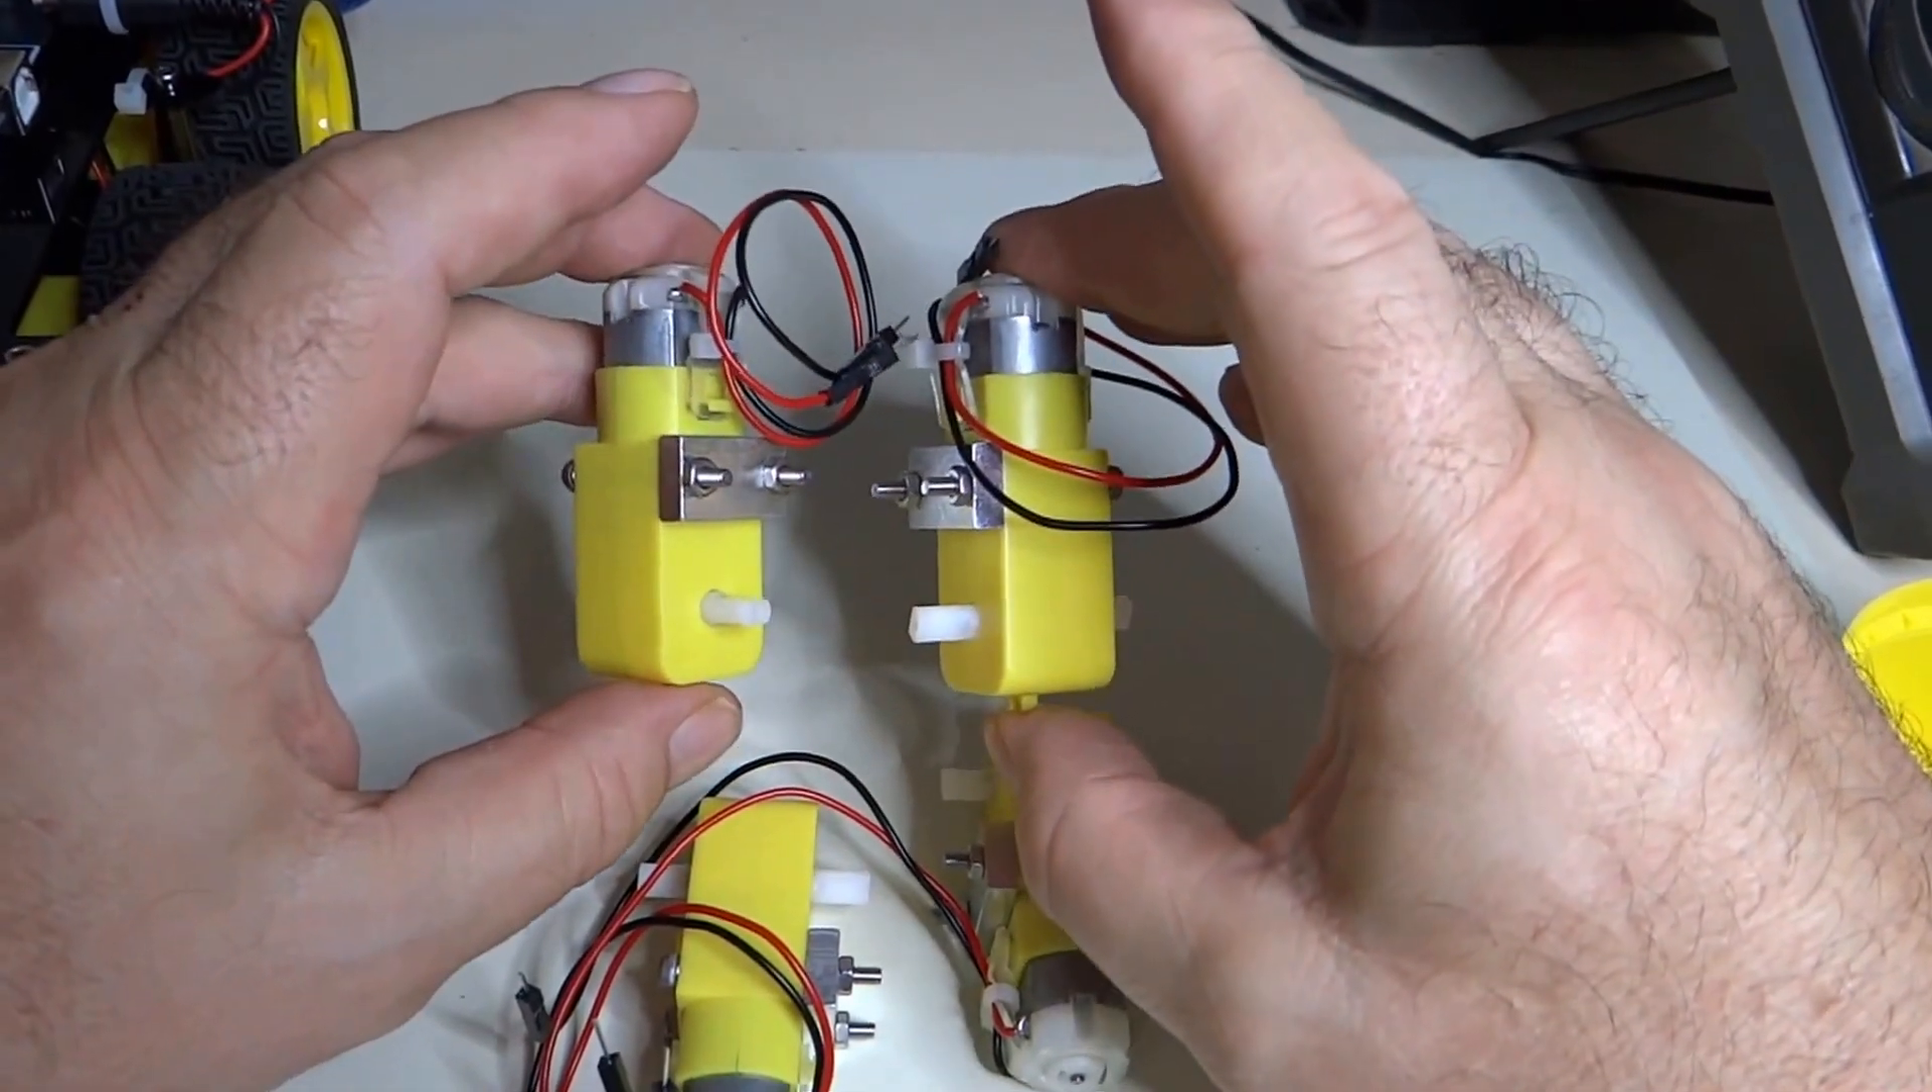Okay, now we've got the brackets mounted to the motors.